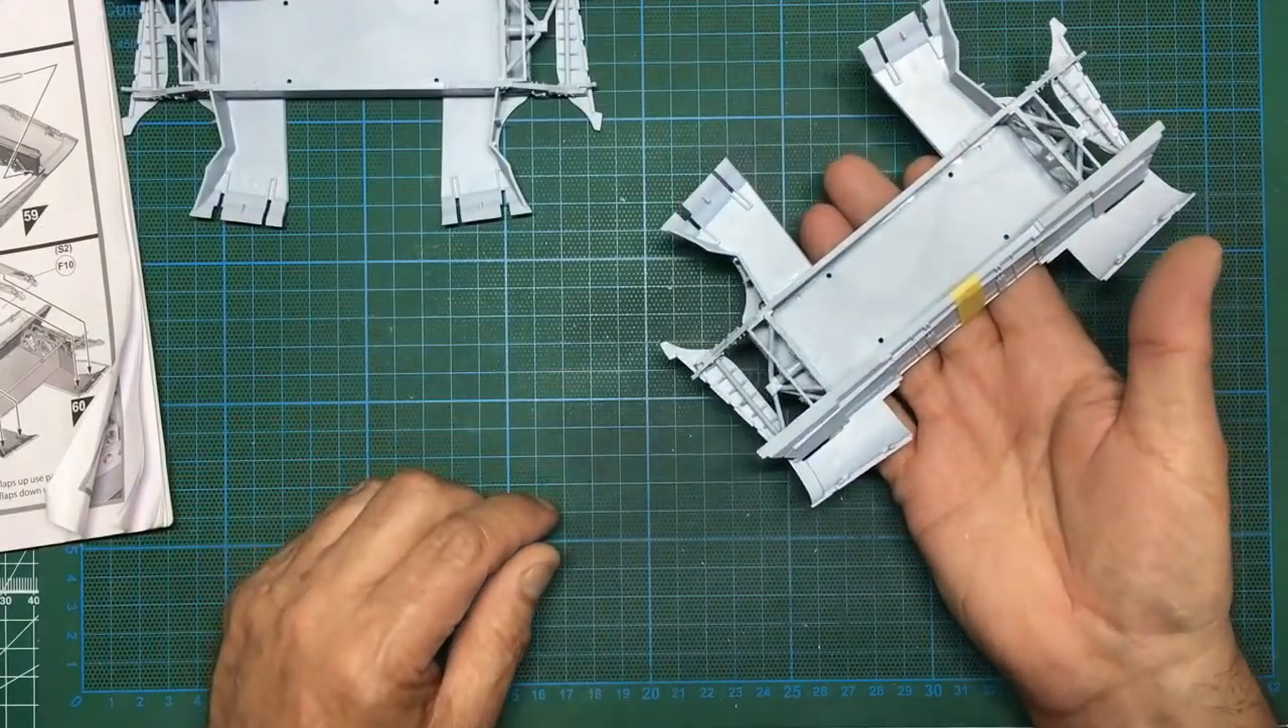We've basically got our wing section together.